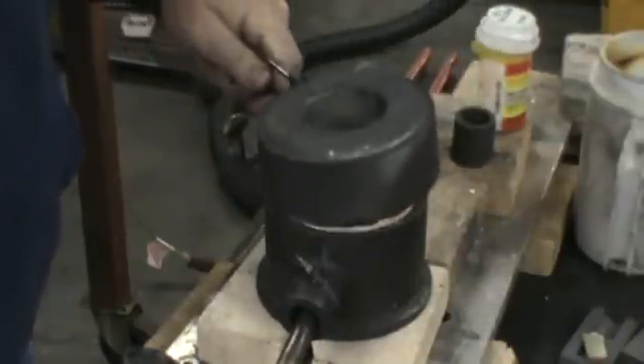The lid just fits on the top and I mean it greatly amplifies the heat.